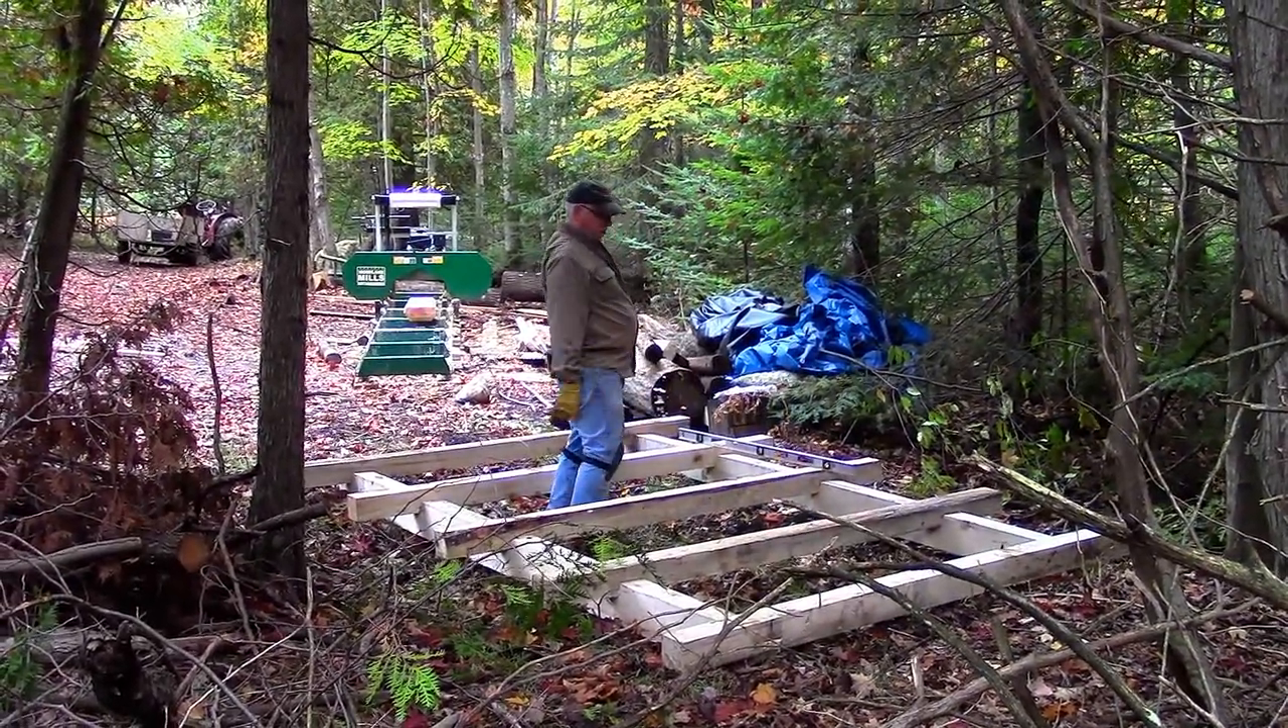So currently we have the base already built and that's ready to go.